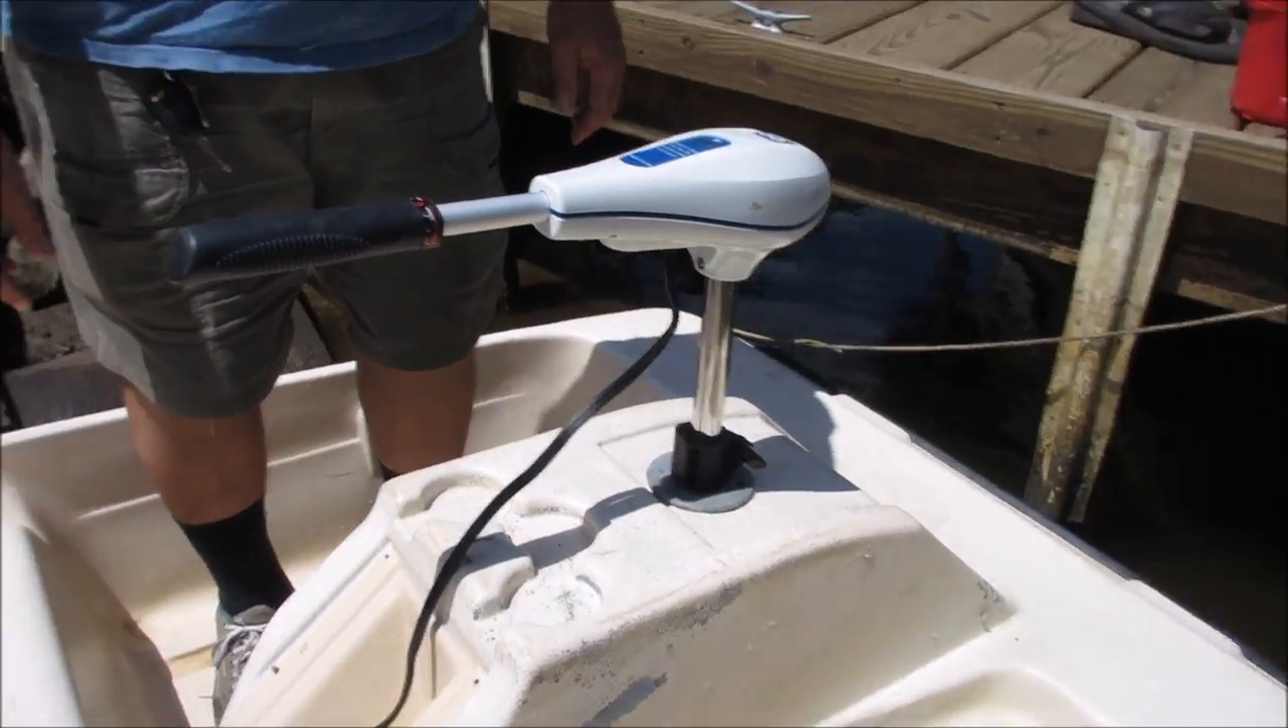And now we've got this trolling motor mounted in the front and we're ready to go.